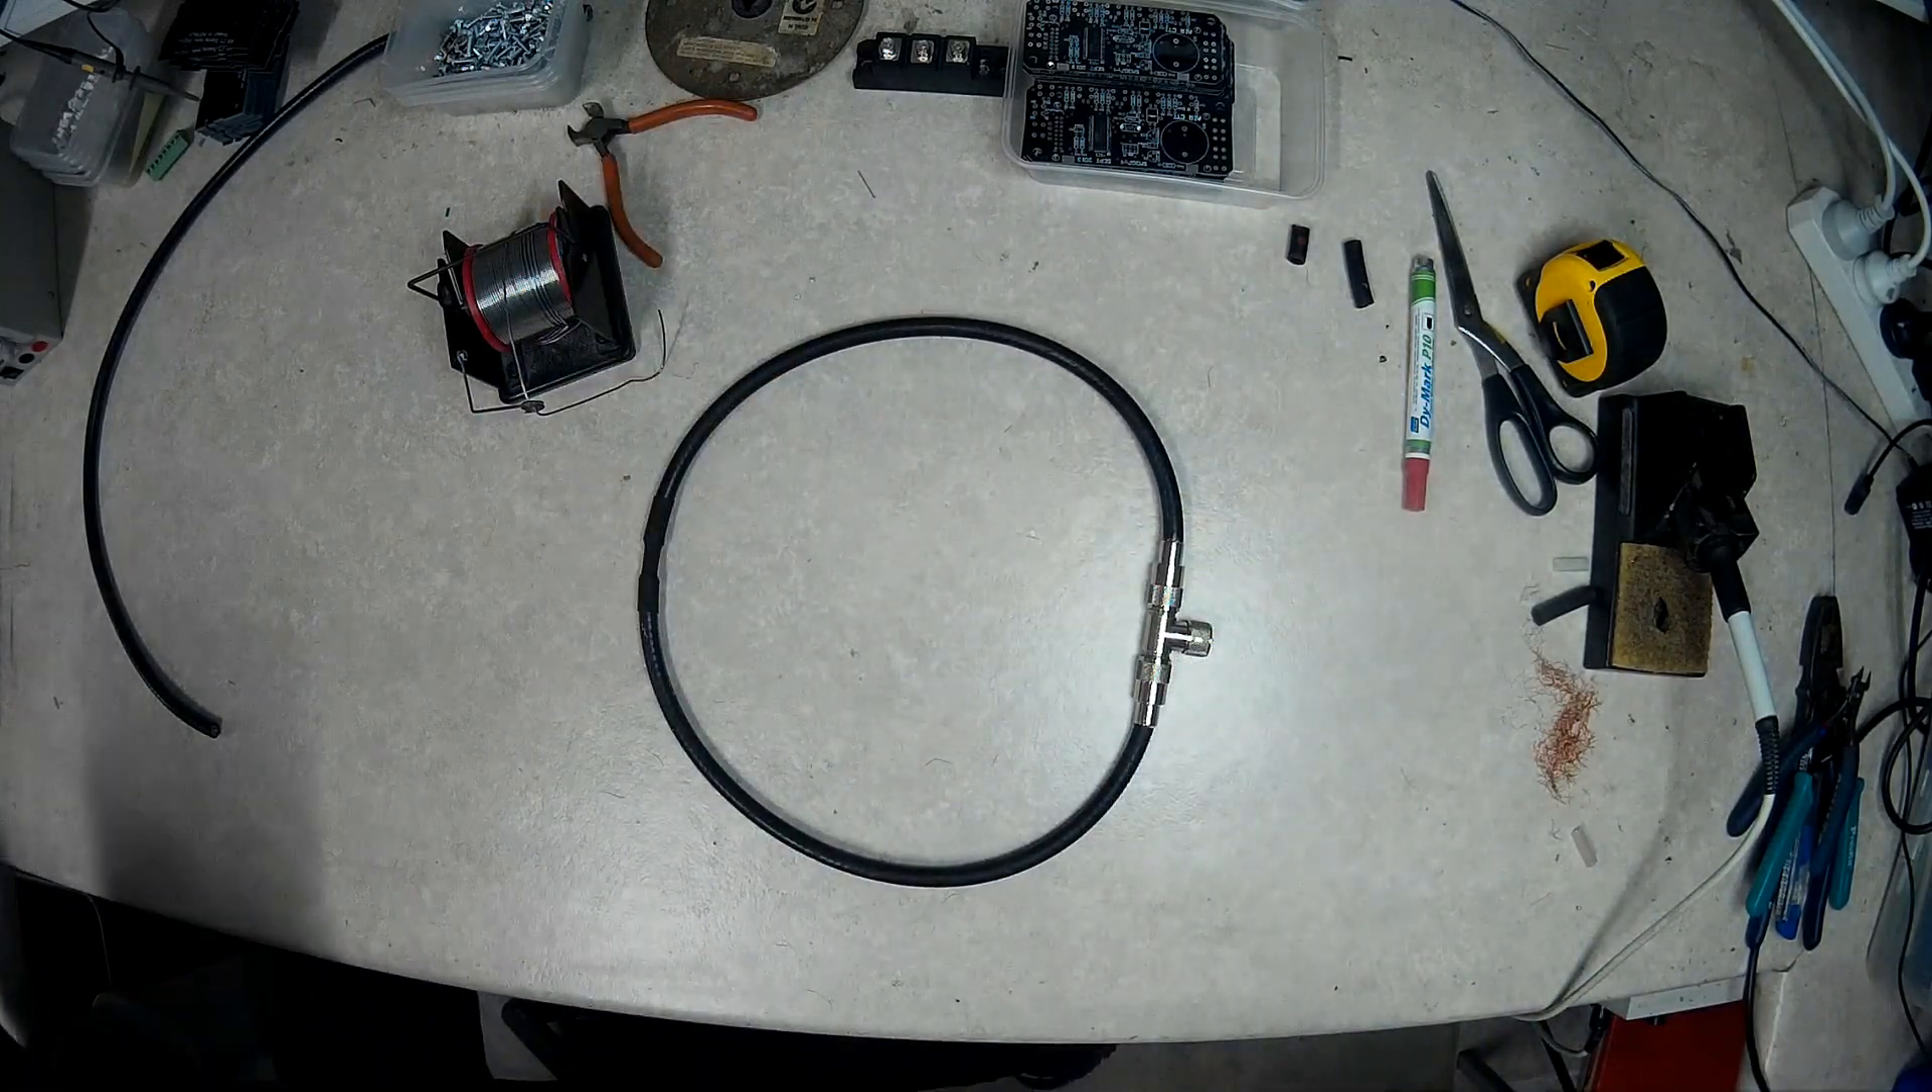Now we are clear to form the loop onto the T connector, and the antenna is complete.